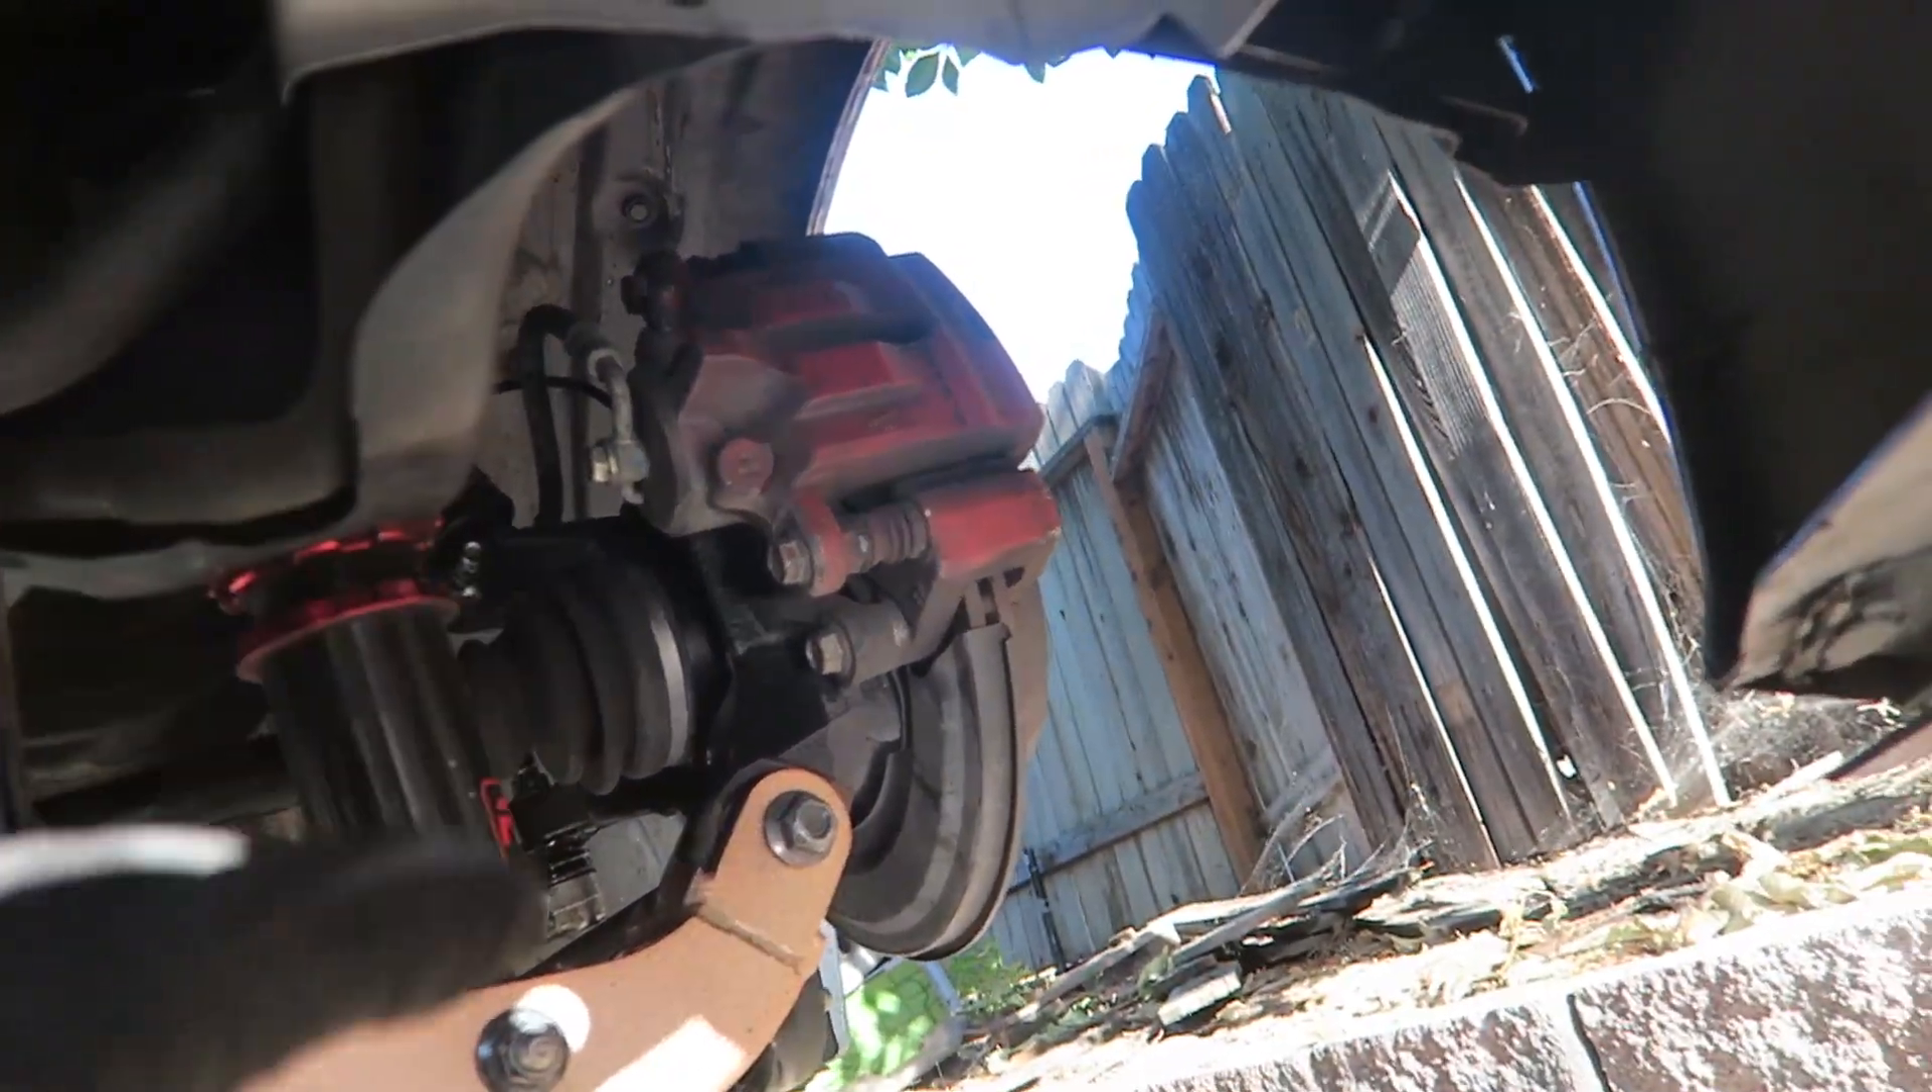So i've taken the wheels off.